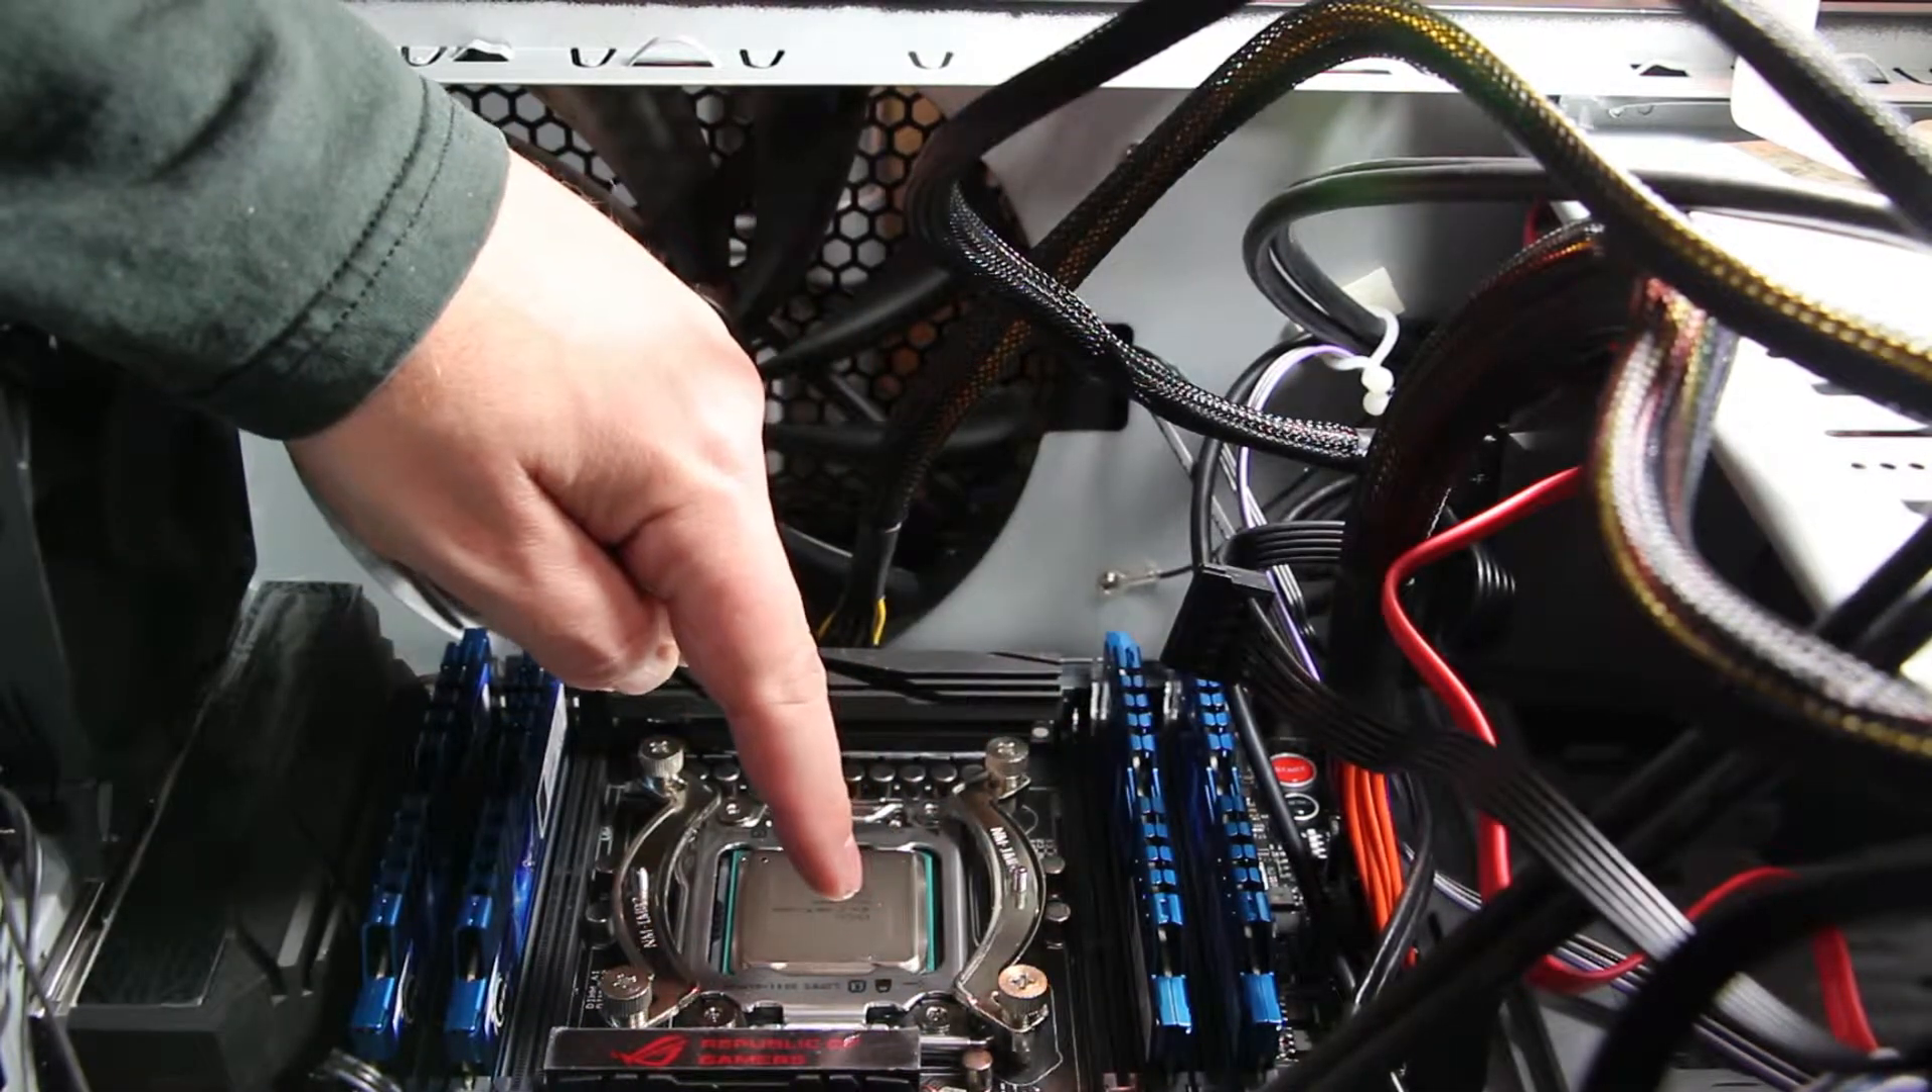You'll also notice I've installed my CPU and I've installed my RAM.